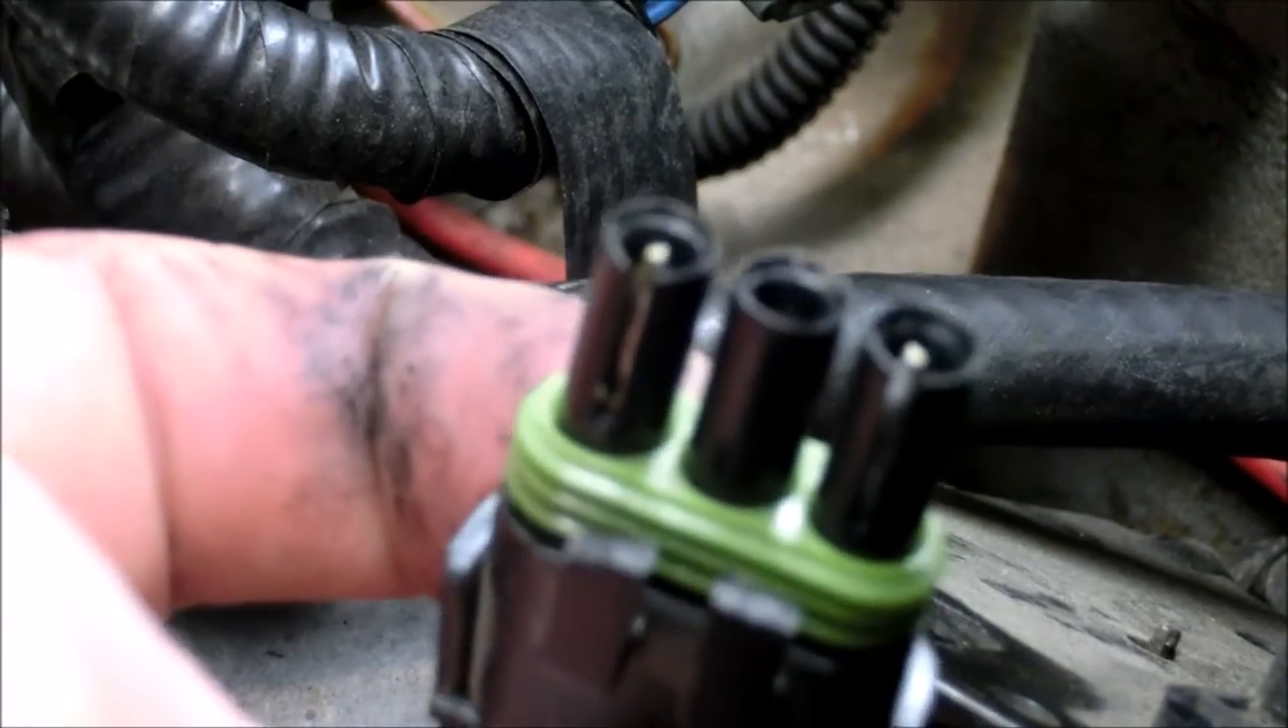The middle pin is recessed in there where it shouldn't be.